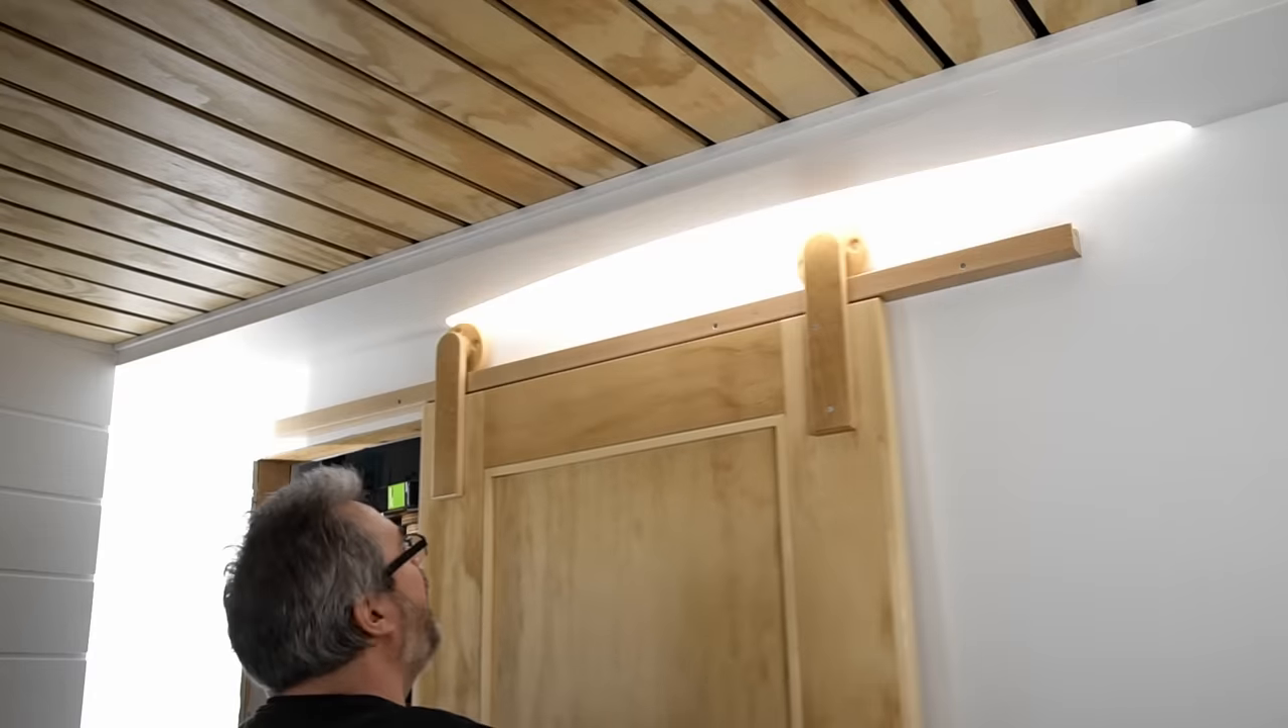Okay, so with both hangers installed, I can try it out and see how it rolls.